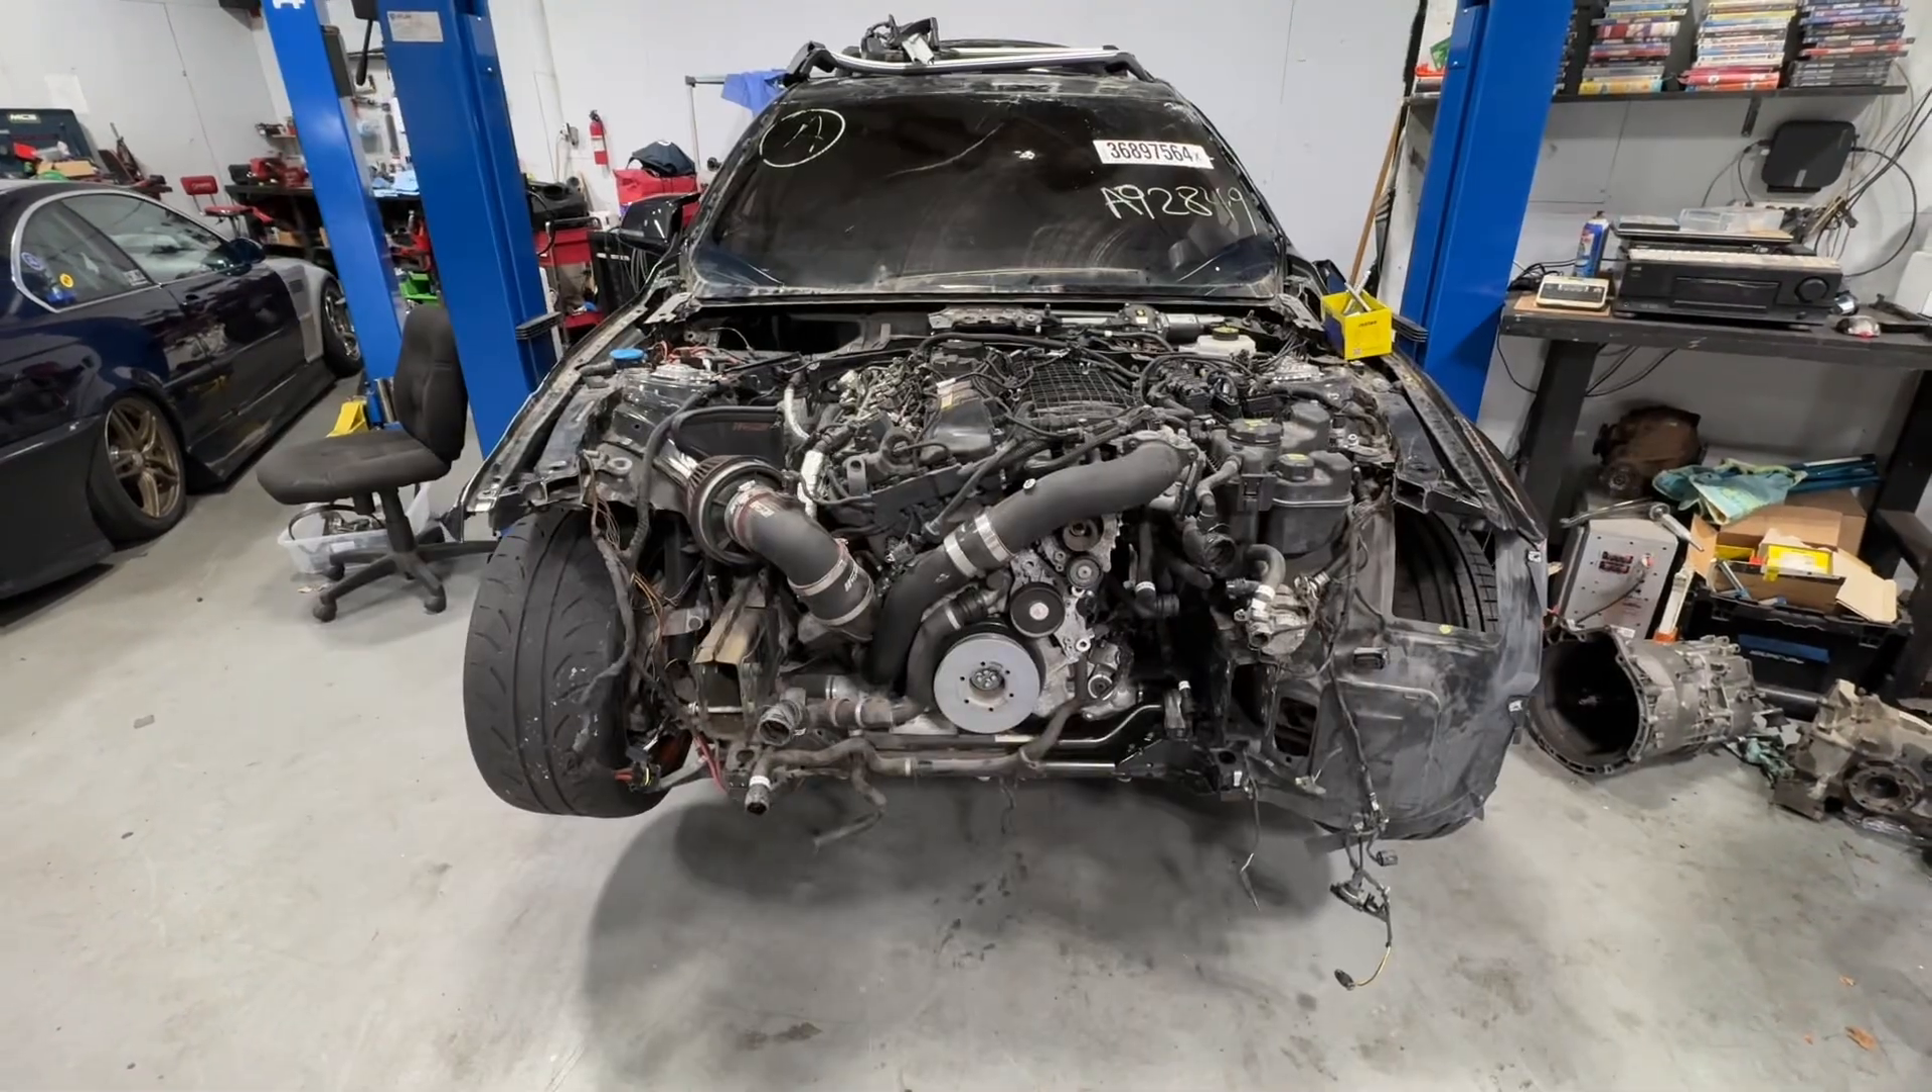So we pulled the whole front clip off, got a sense of some more of the cooling system and how that works.